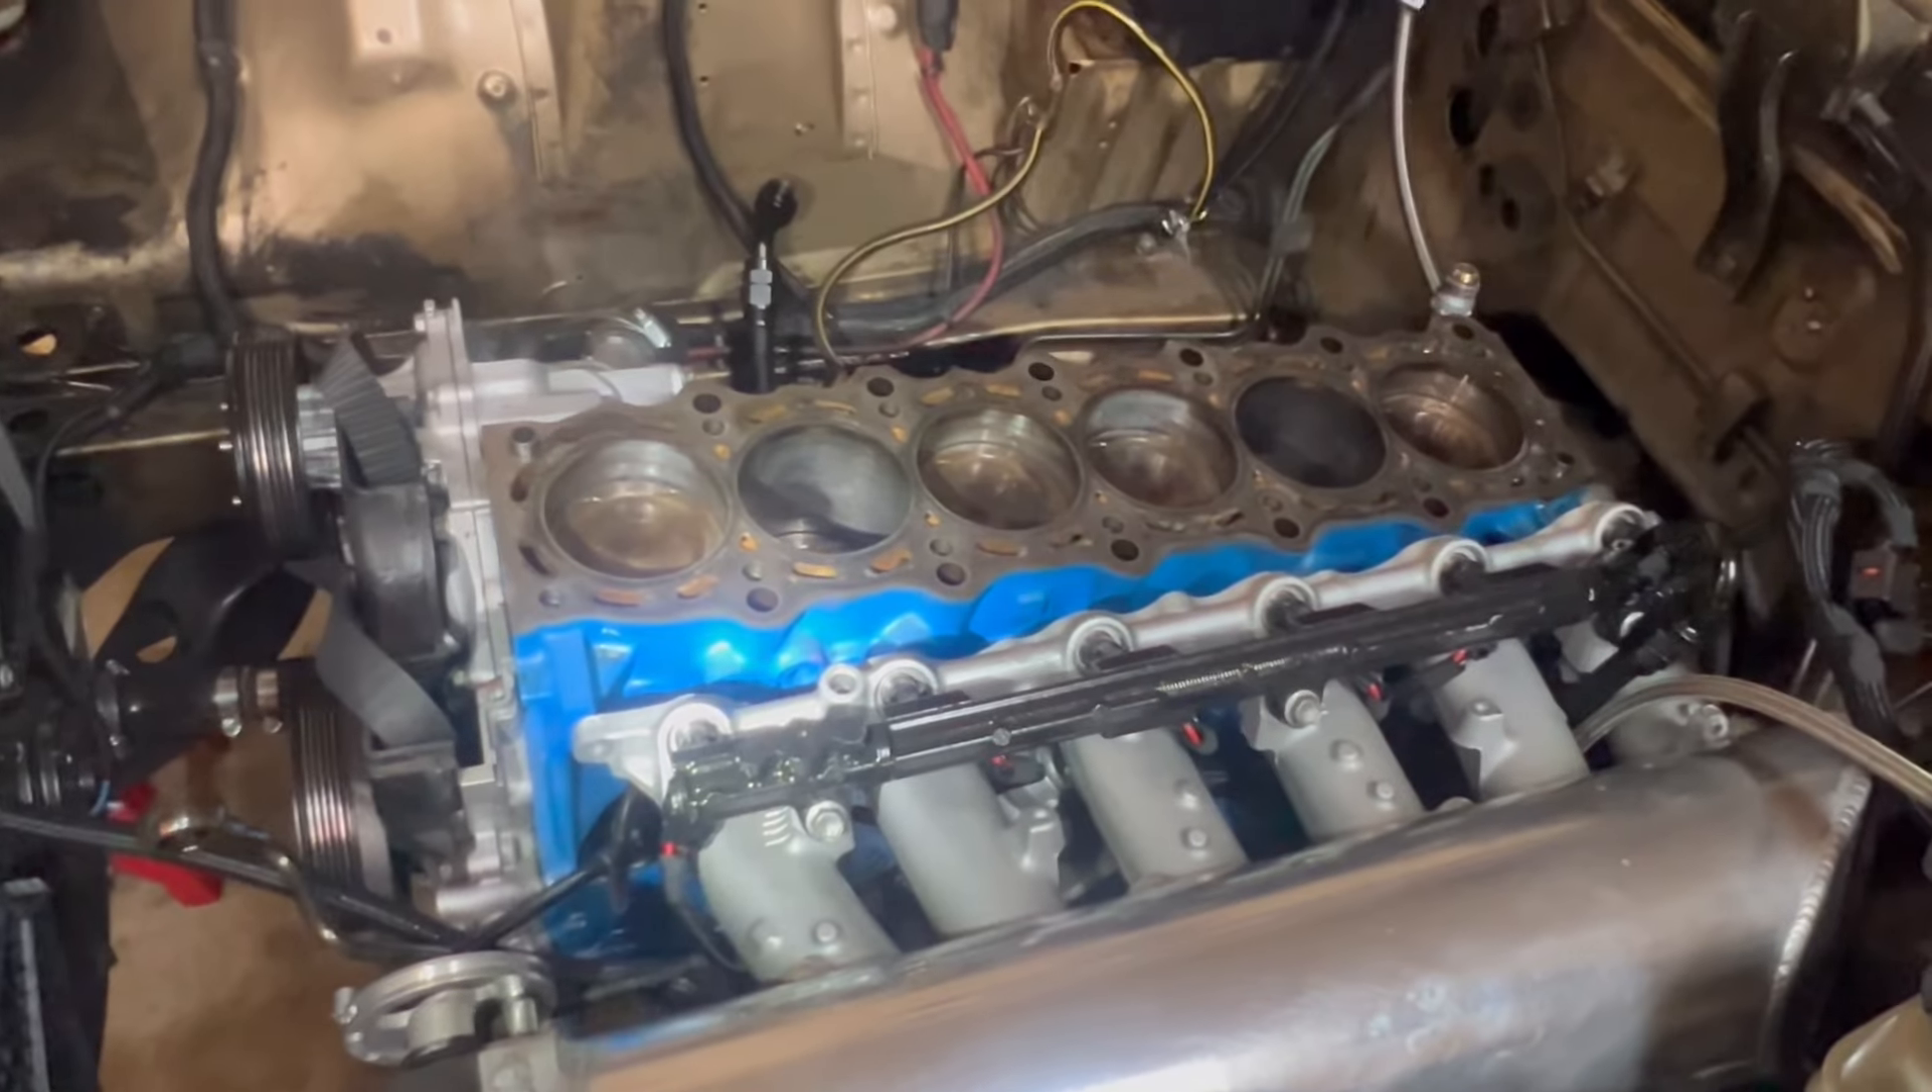But anyway, I got to get the pistons out of here to see the extent of the damage to the block.